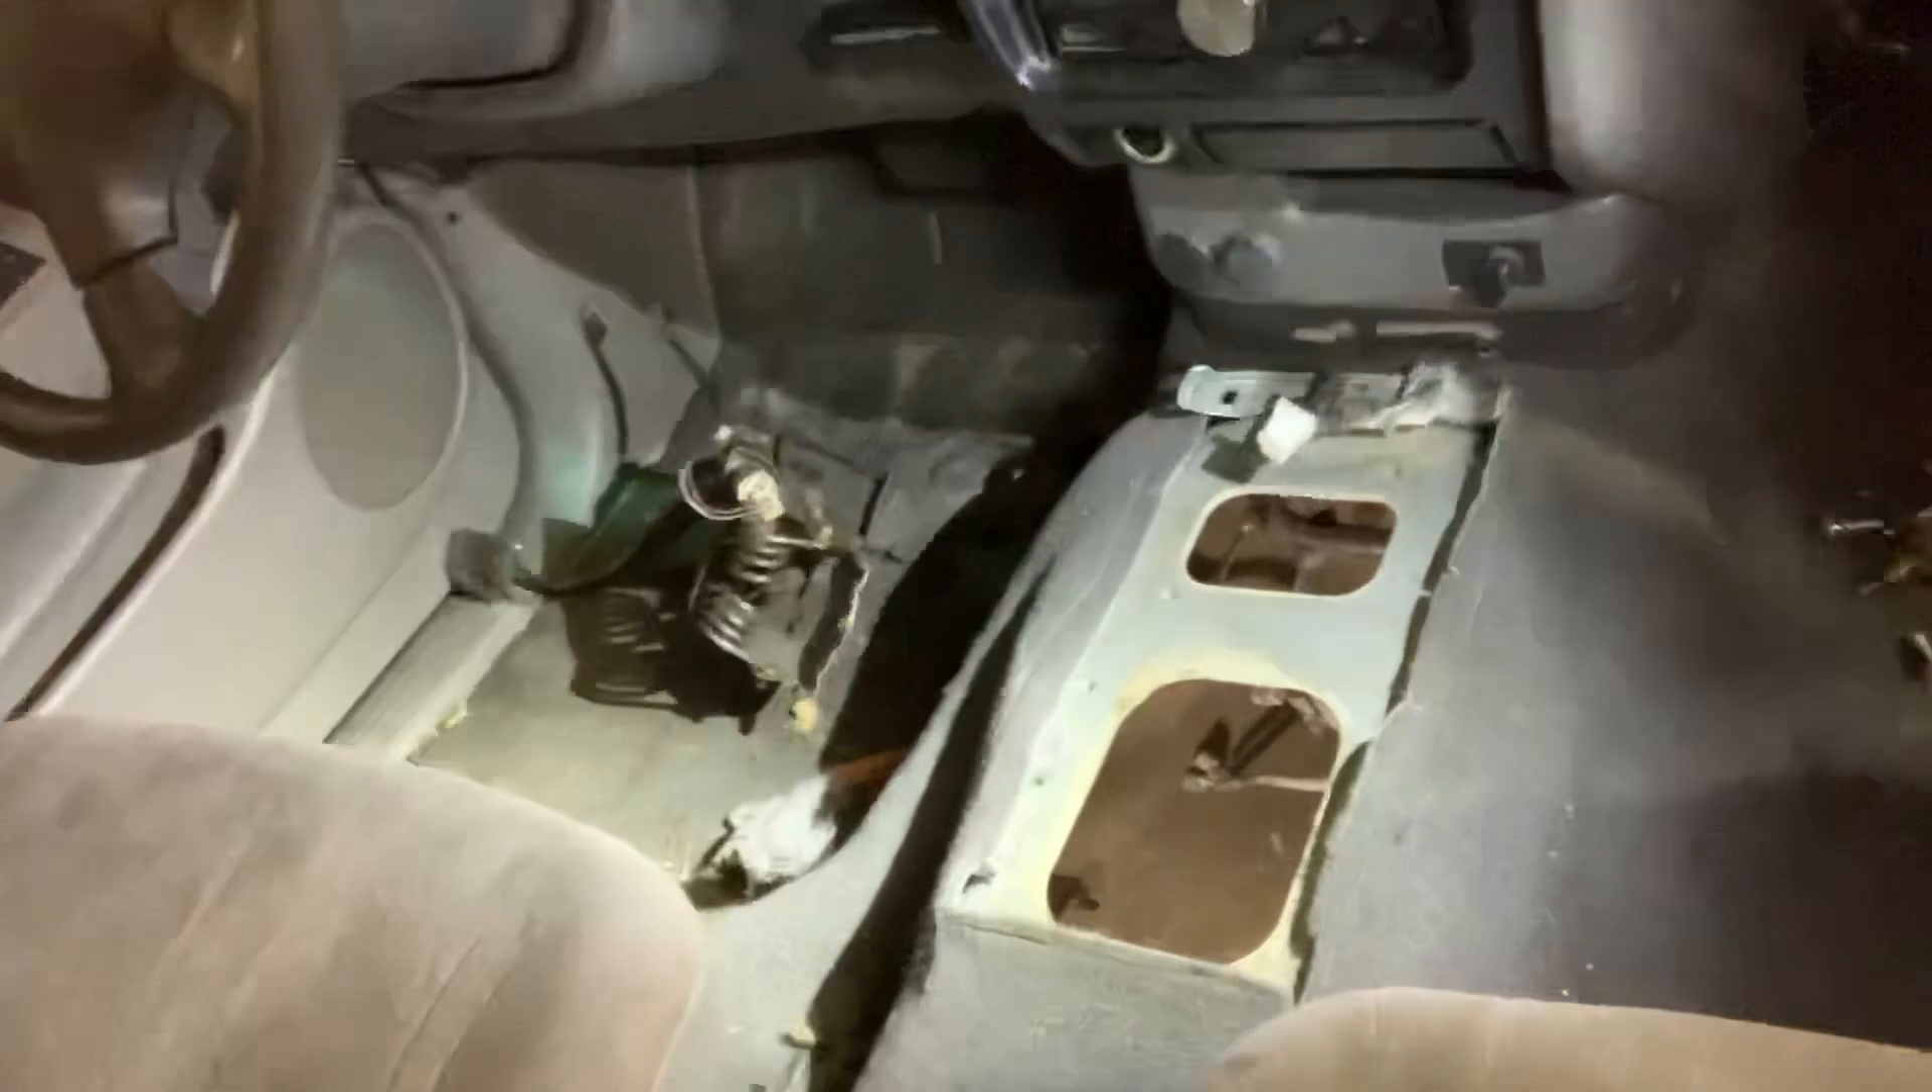We got out the automatic transmission bracket and everything, the whole center console piece. Took that all out.